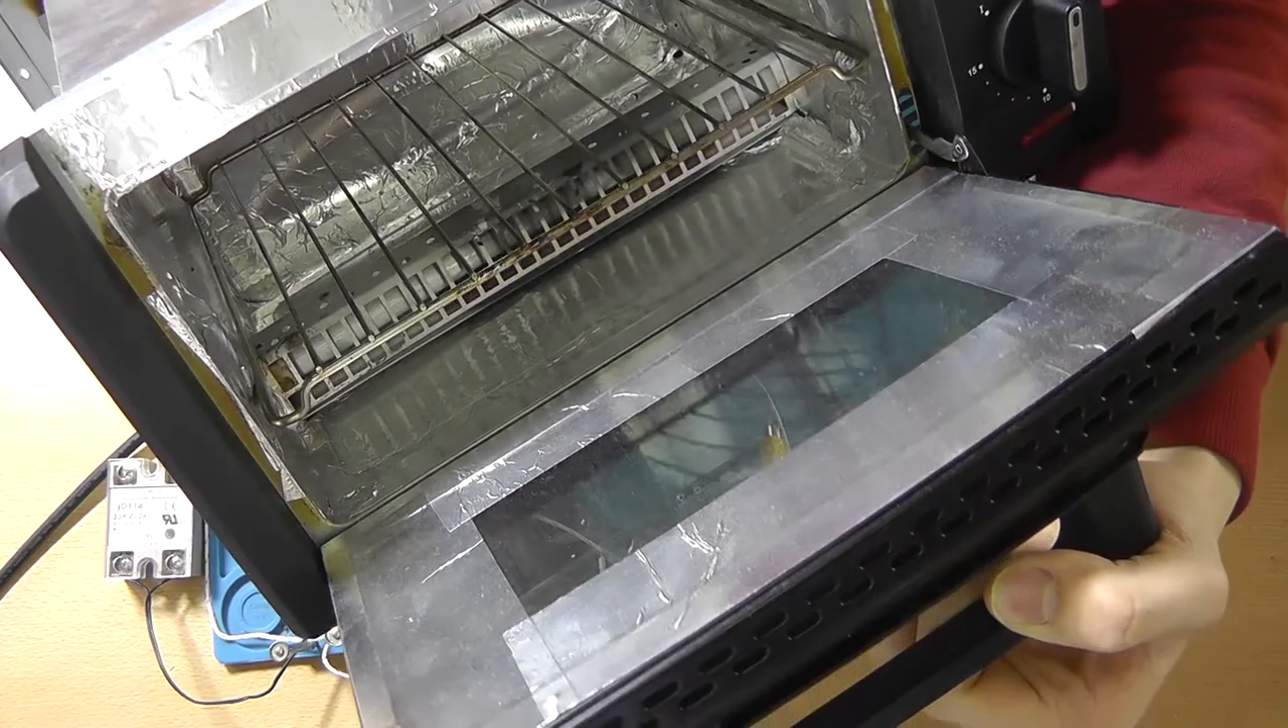Now, as you can see, I've already applied some aluminum tape.